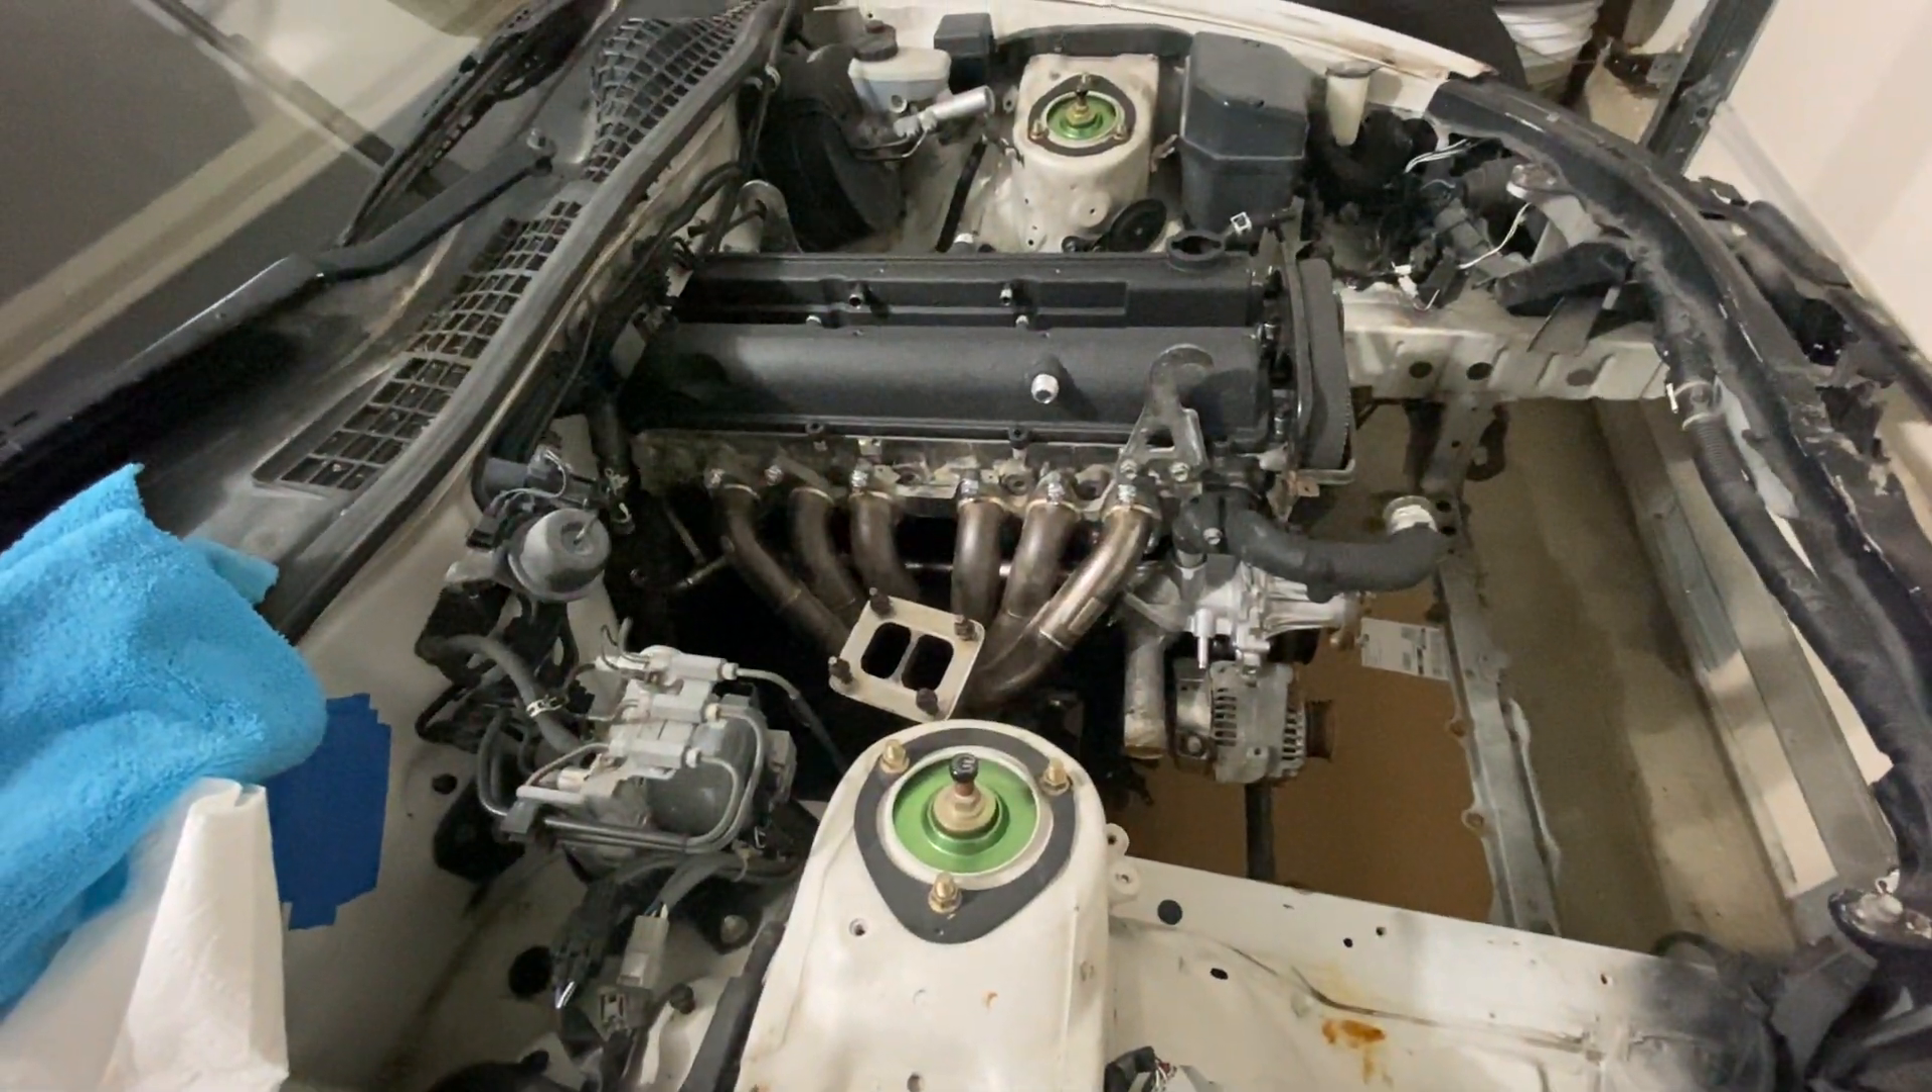So manifold's completely installed.